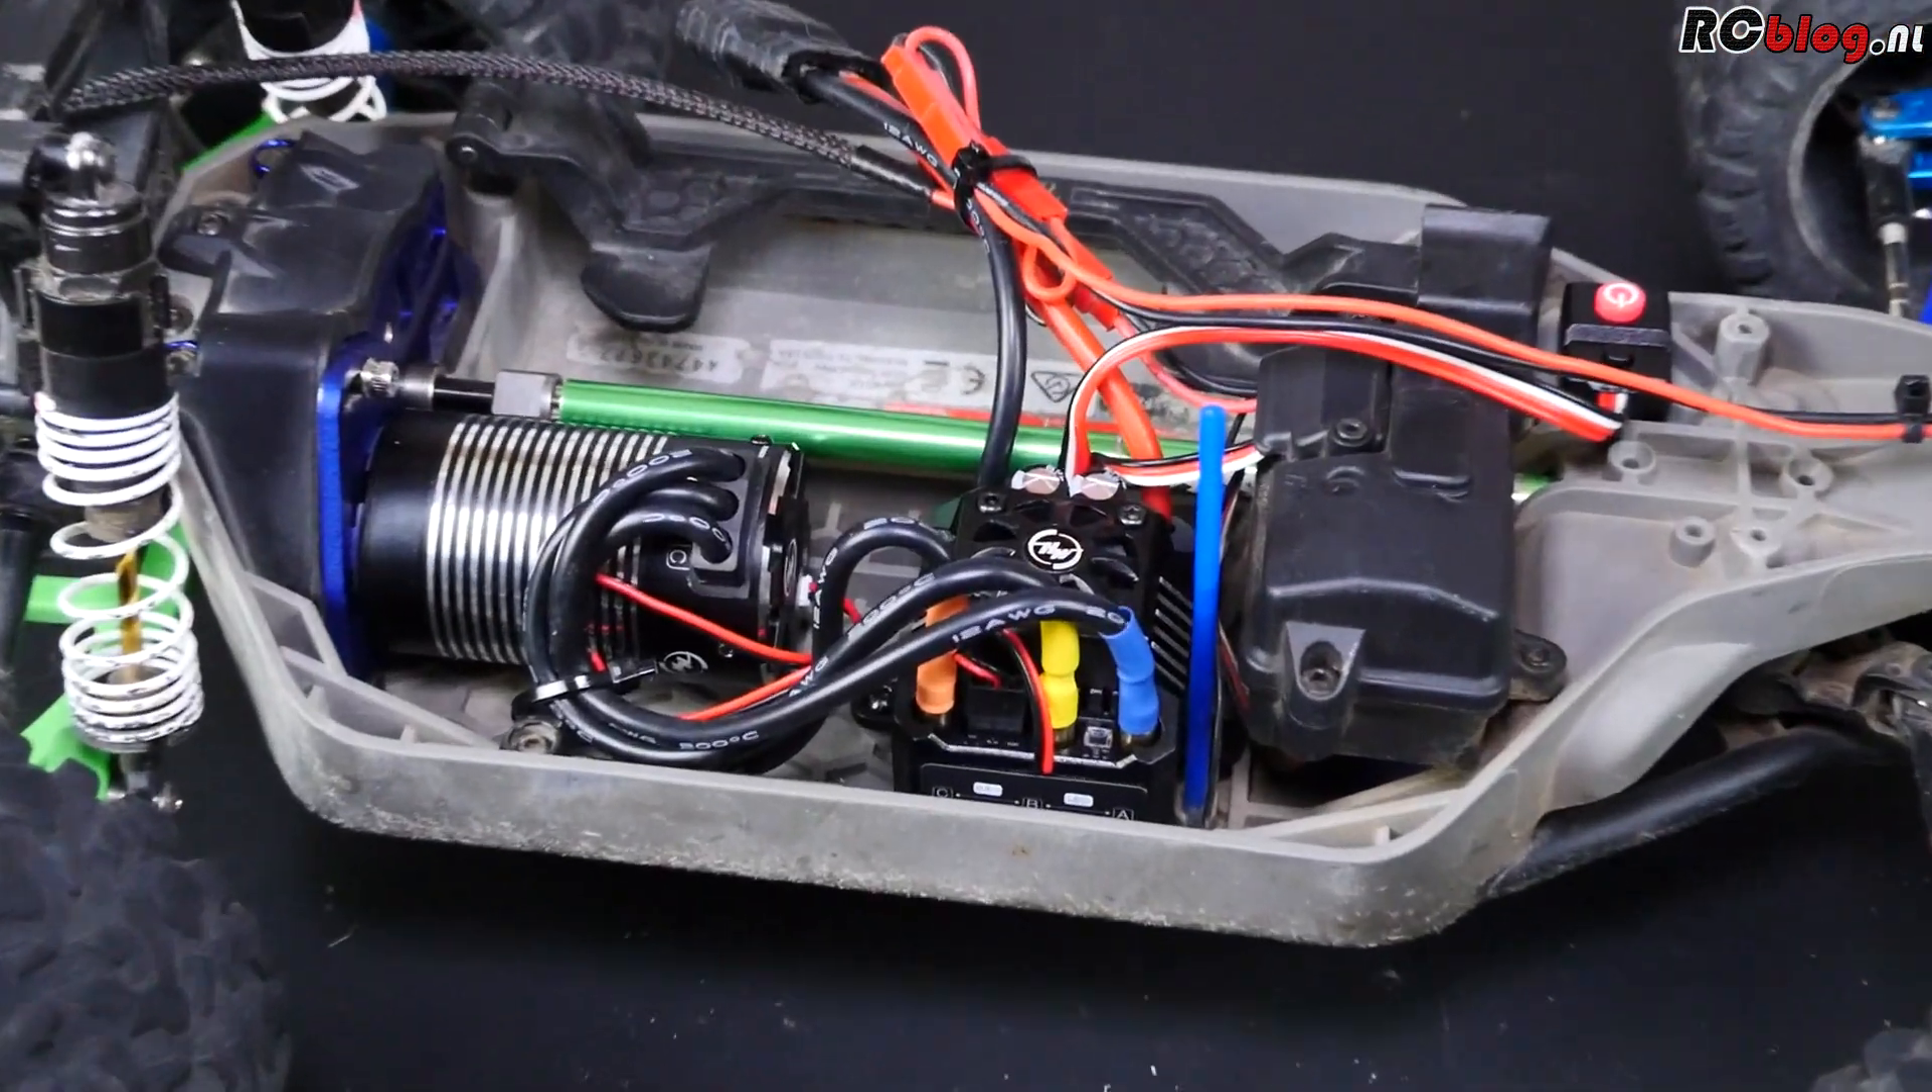Het zit erin nu, de Hobbywing EasyRun Max 10 SCT-regelaar en 3660-3200kv brushless motor.